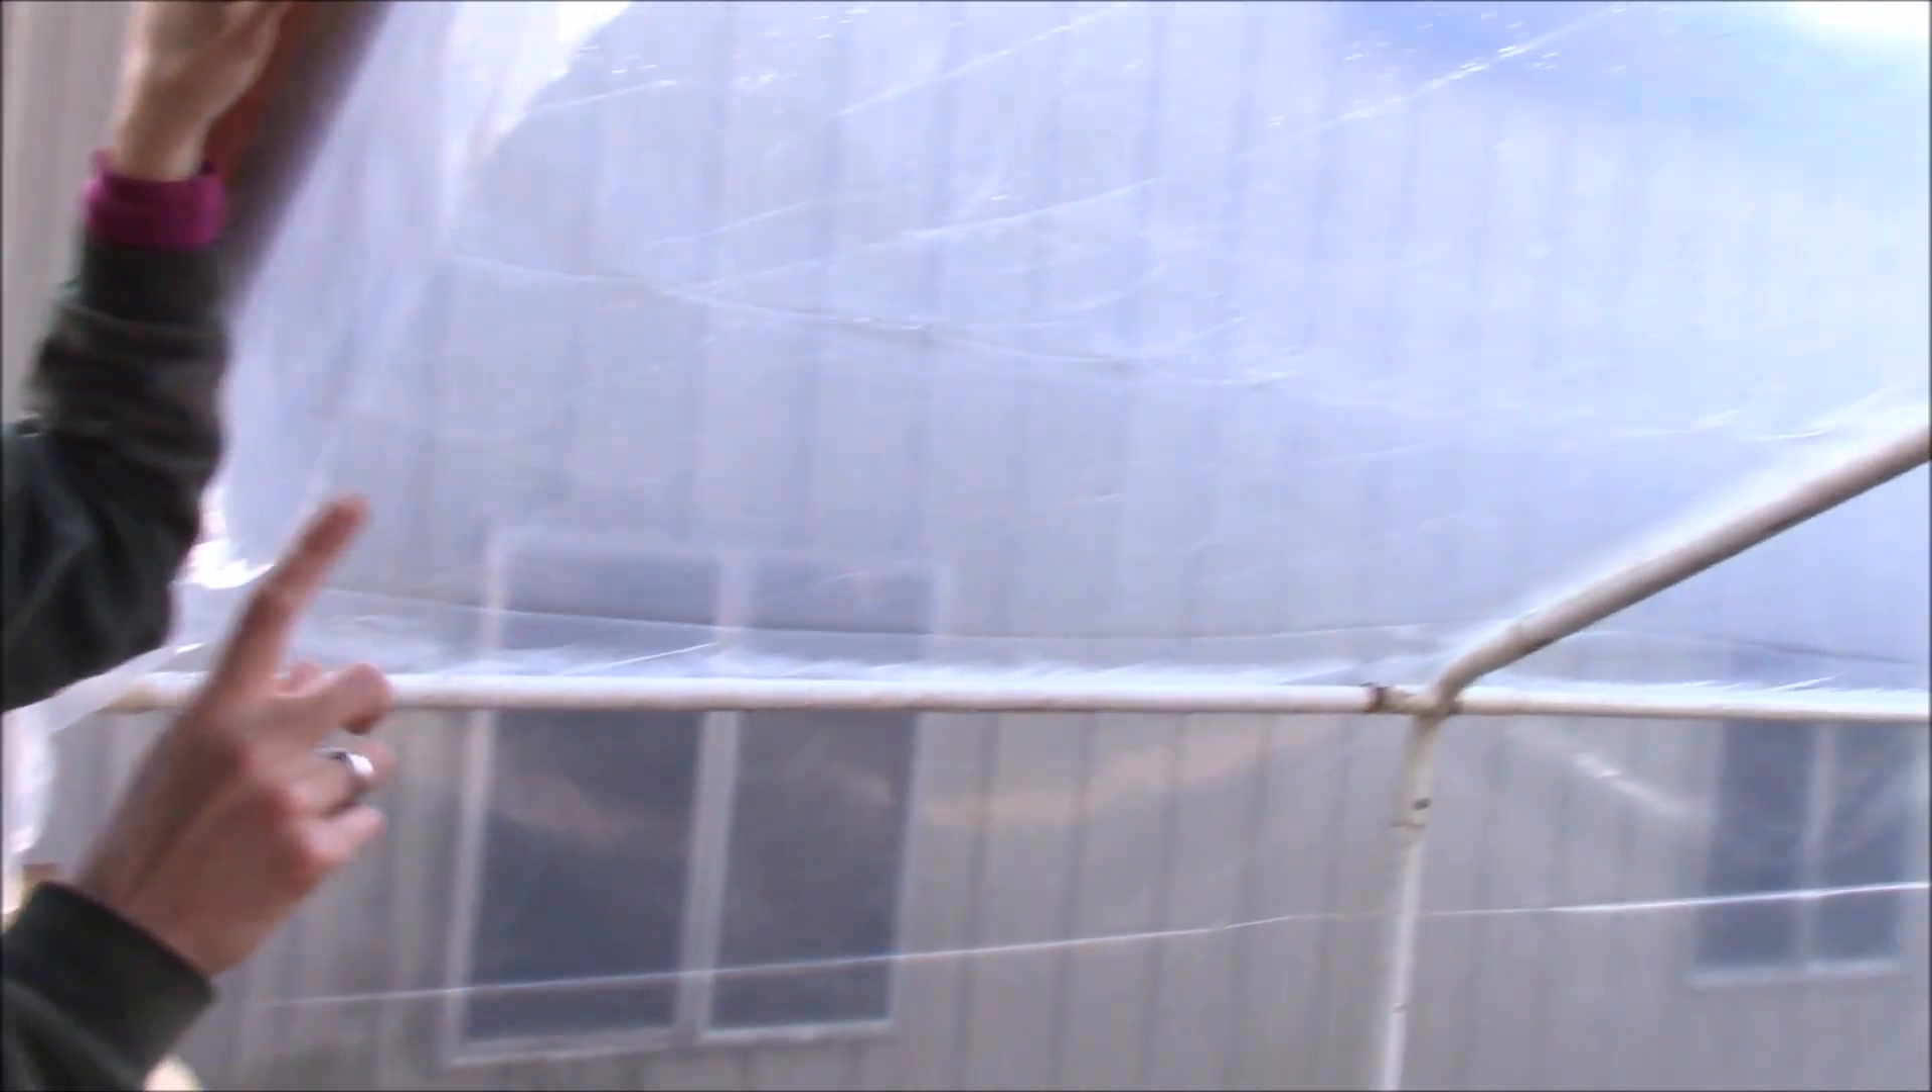So we got the plastic wrestled over the frame with two of us which is not the easiest task but it can be done and now we're going to go ahead and set the end walls.